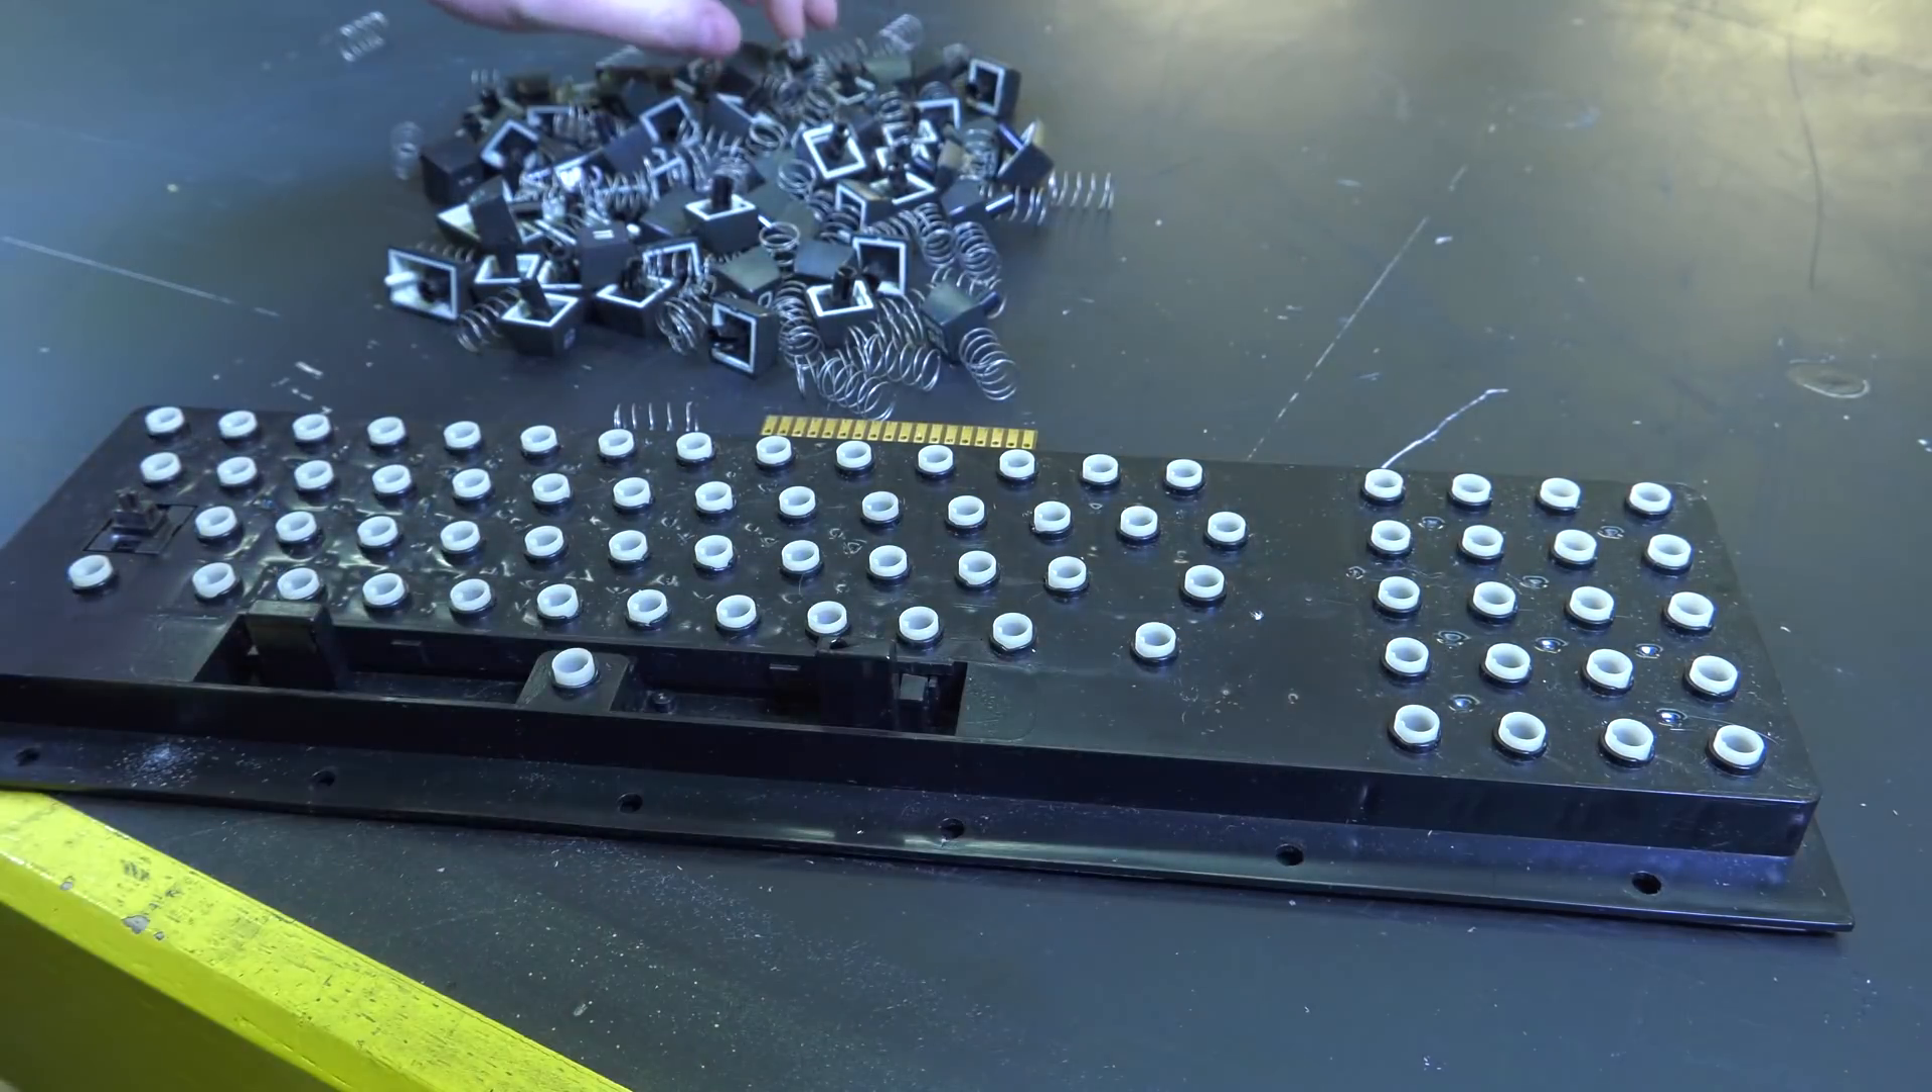Before disassembling the keyboard, I went ahead and removed all of the keys.